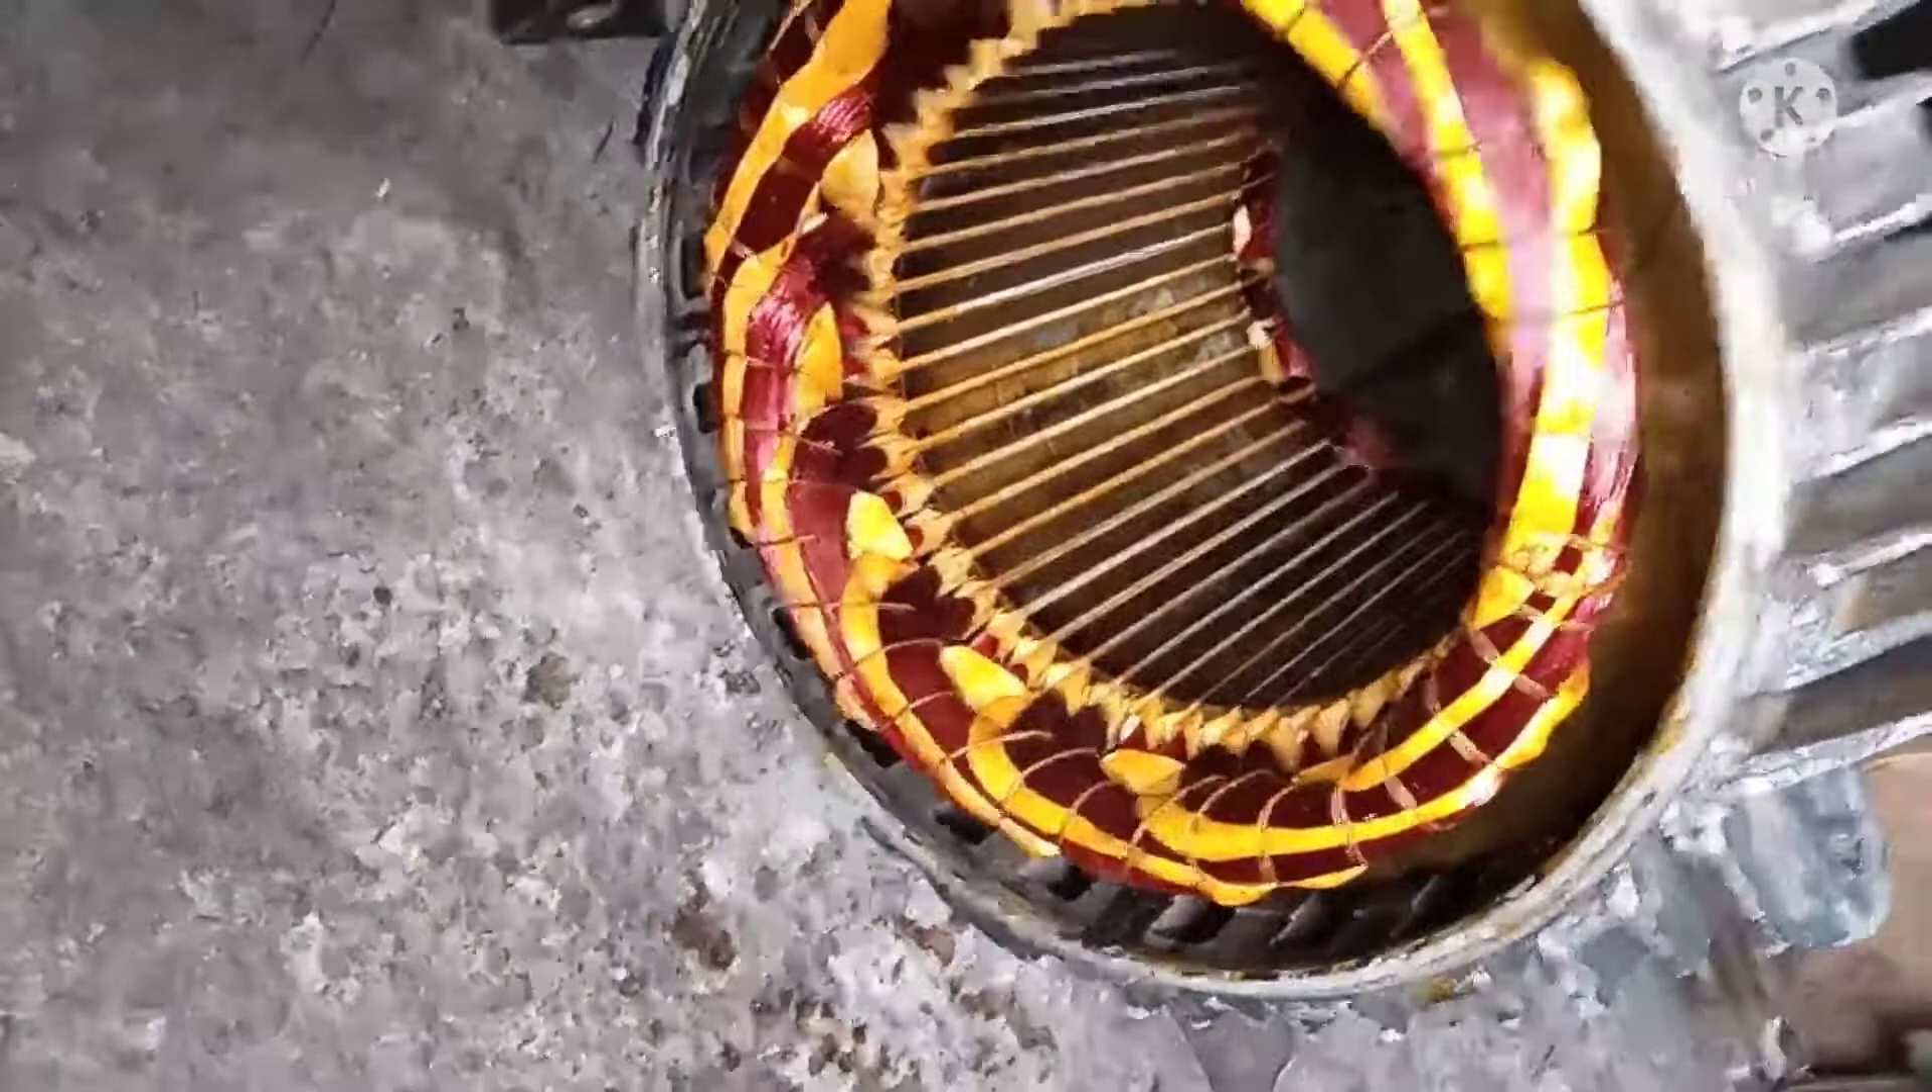یہ موٹر ہمارے وینڈ ہو چکے یہ مکمل ہو چکے۔